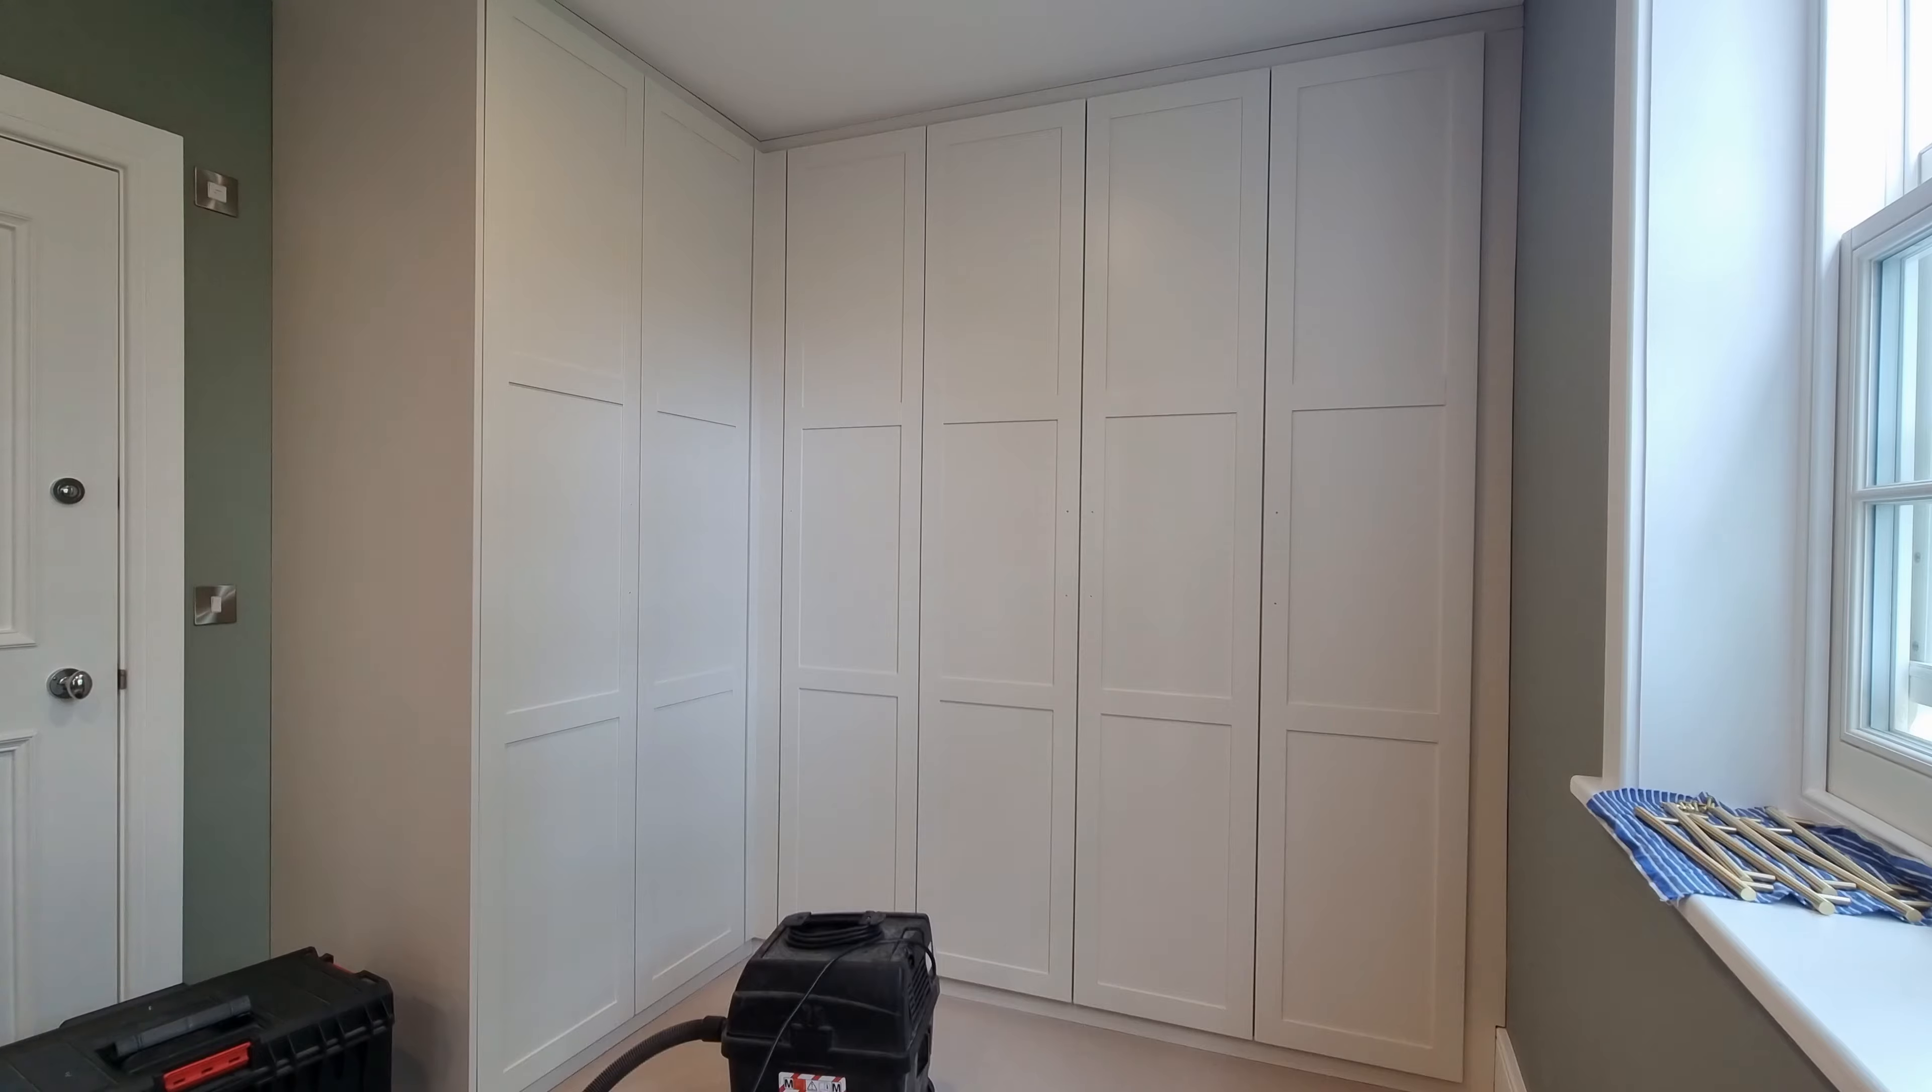Um yeah so all trims are all done.